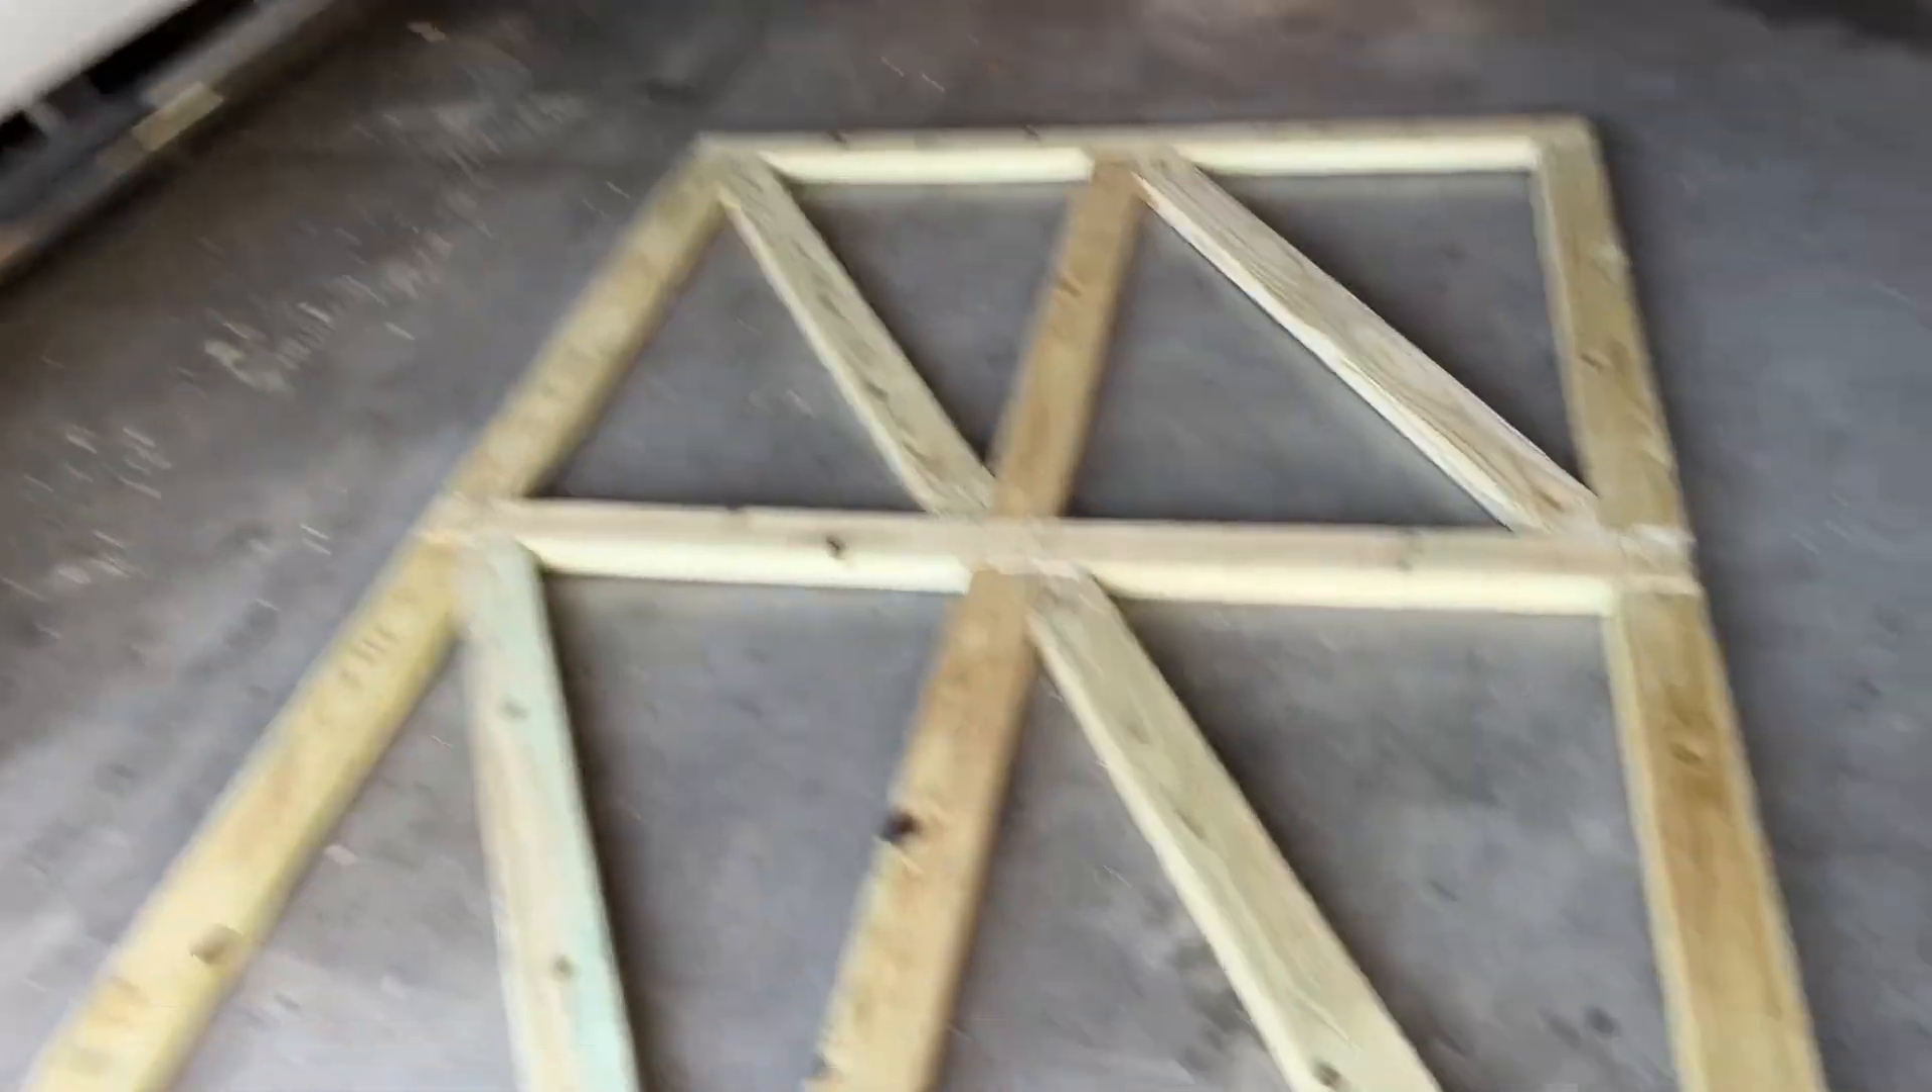So as you can see, I've put all the diagonal cross members.